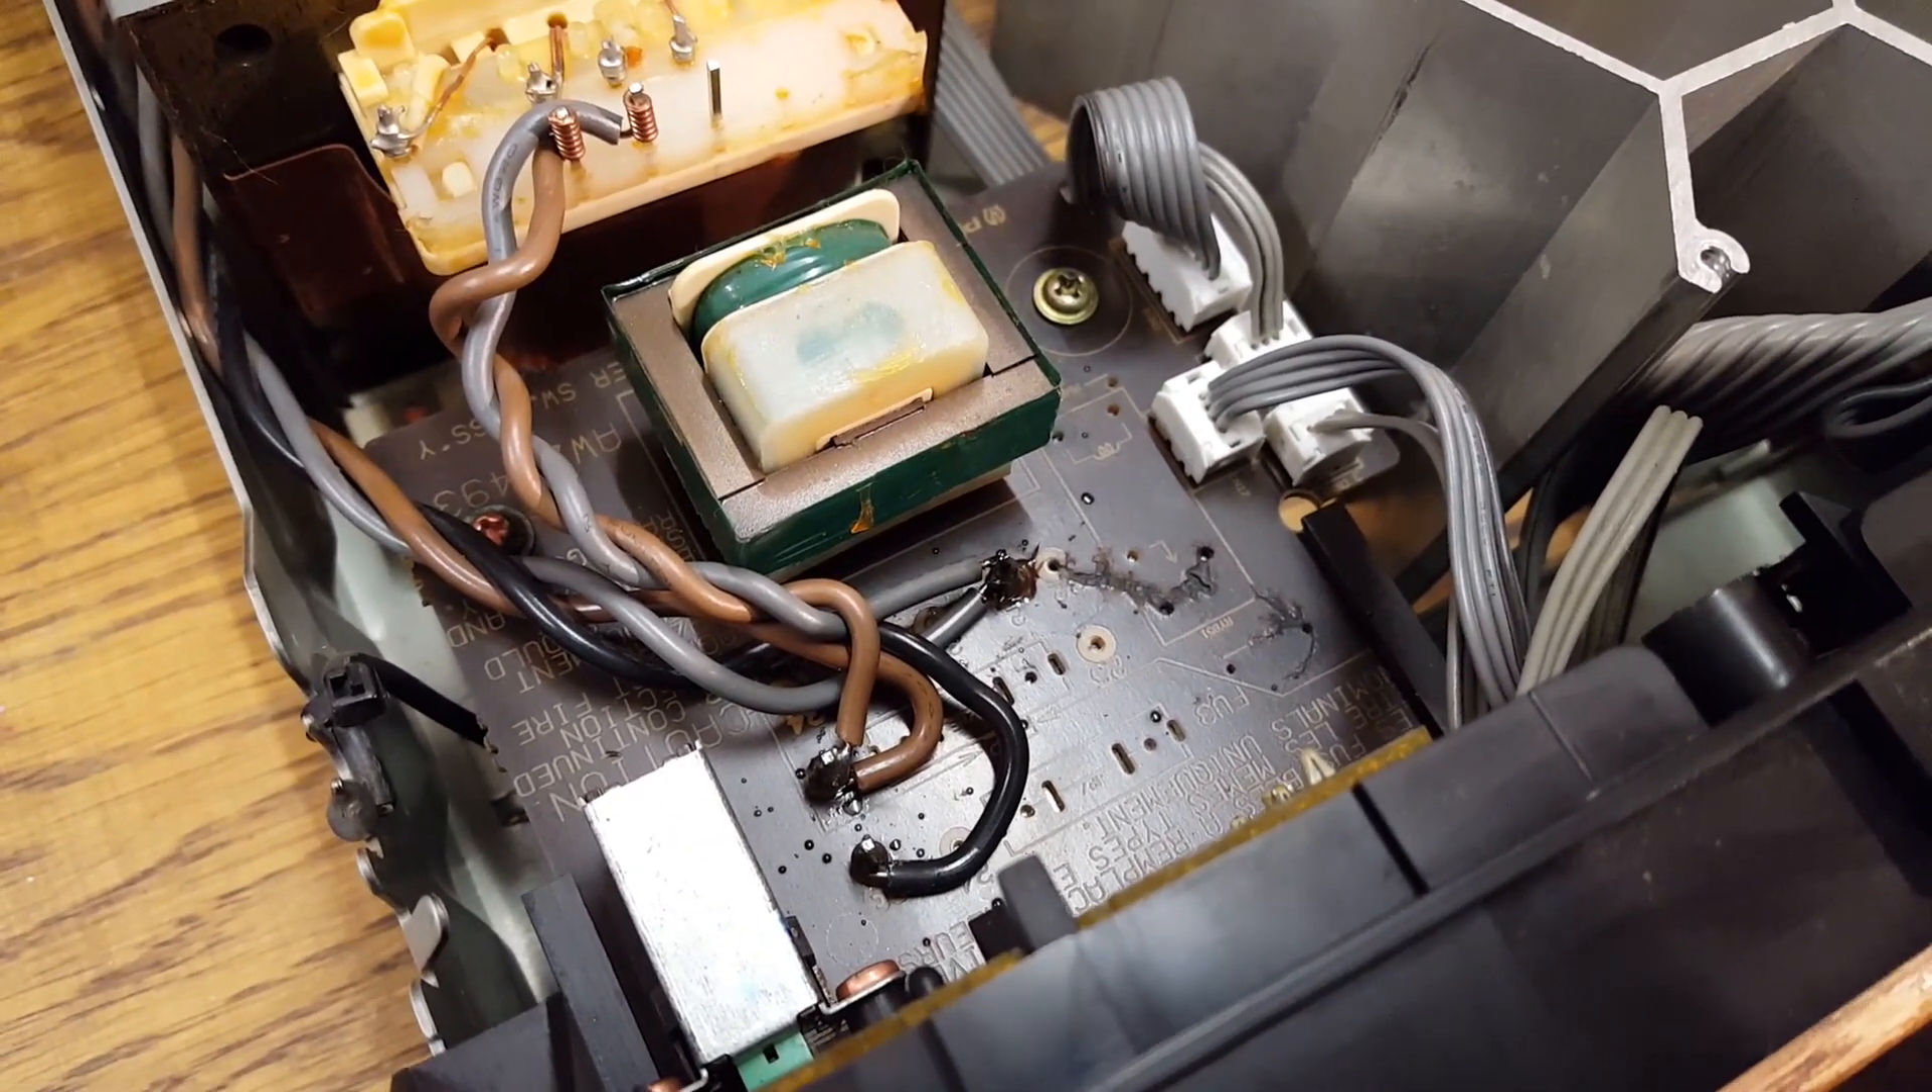The circuit board is back in its place. It has been rewired as you can see.